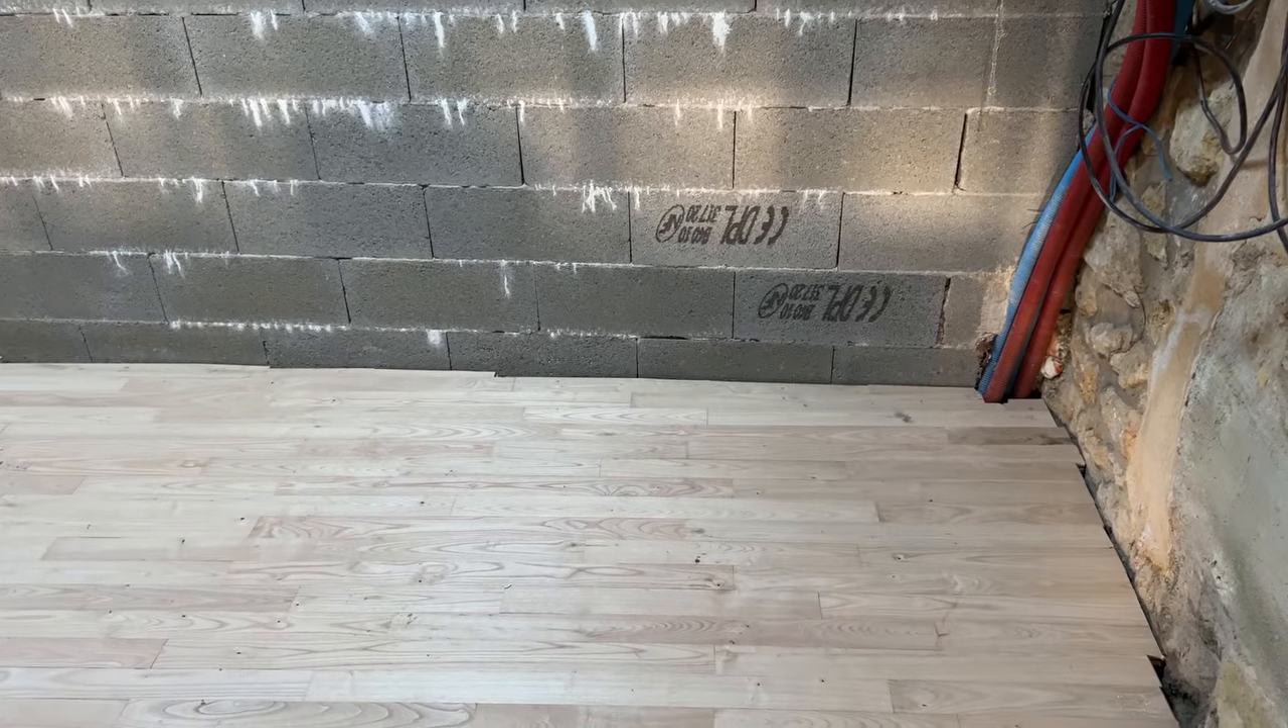So that means that on Monday, if Denny wants to come and do the plumbing, he can come because the boiler is going here and the parquet is down.